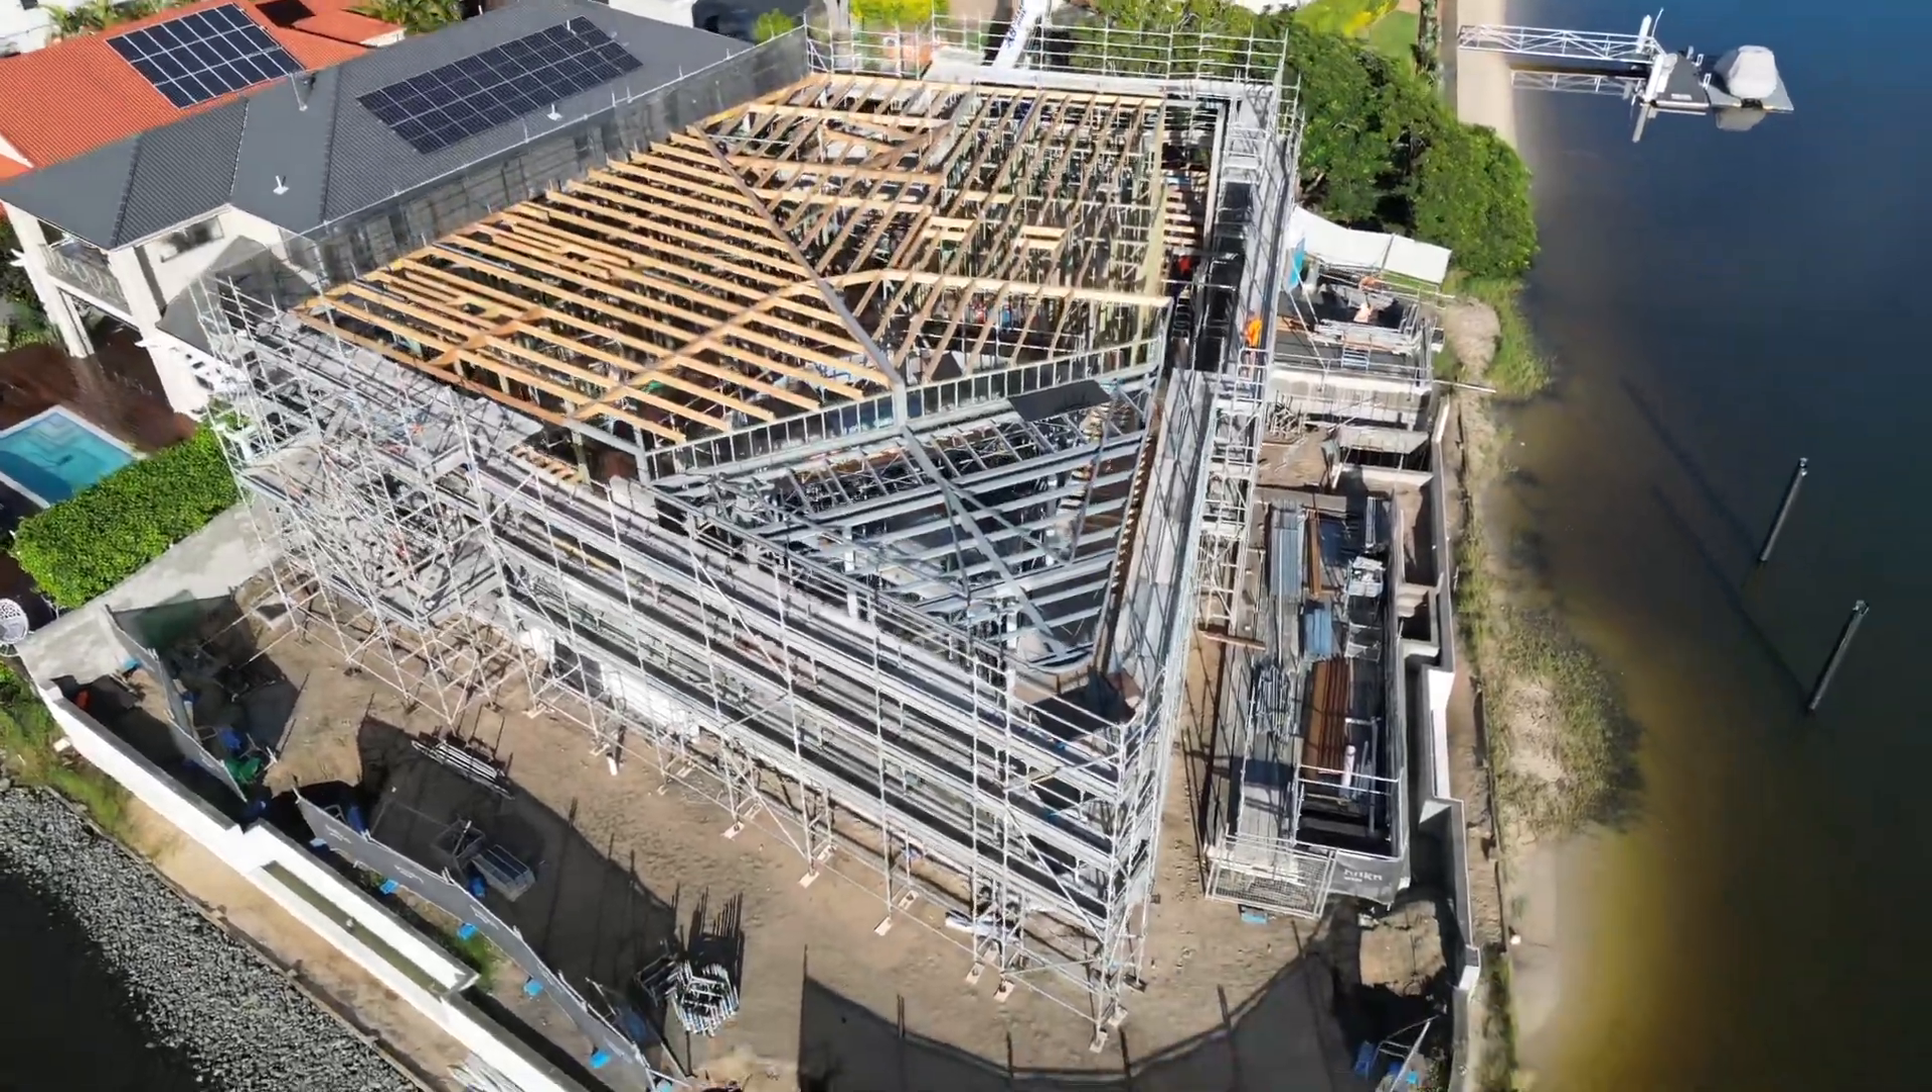The roof trusses have all been put in place, probably got that wording wrong. Anyway, the roofing beams are in place.